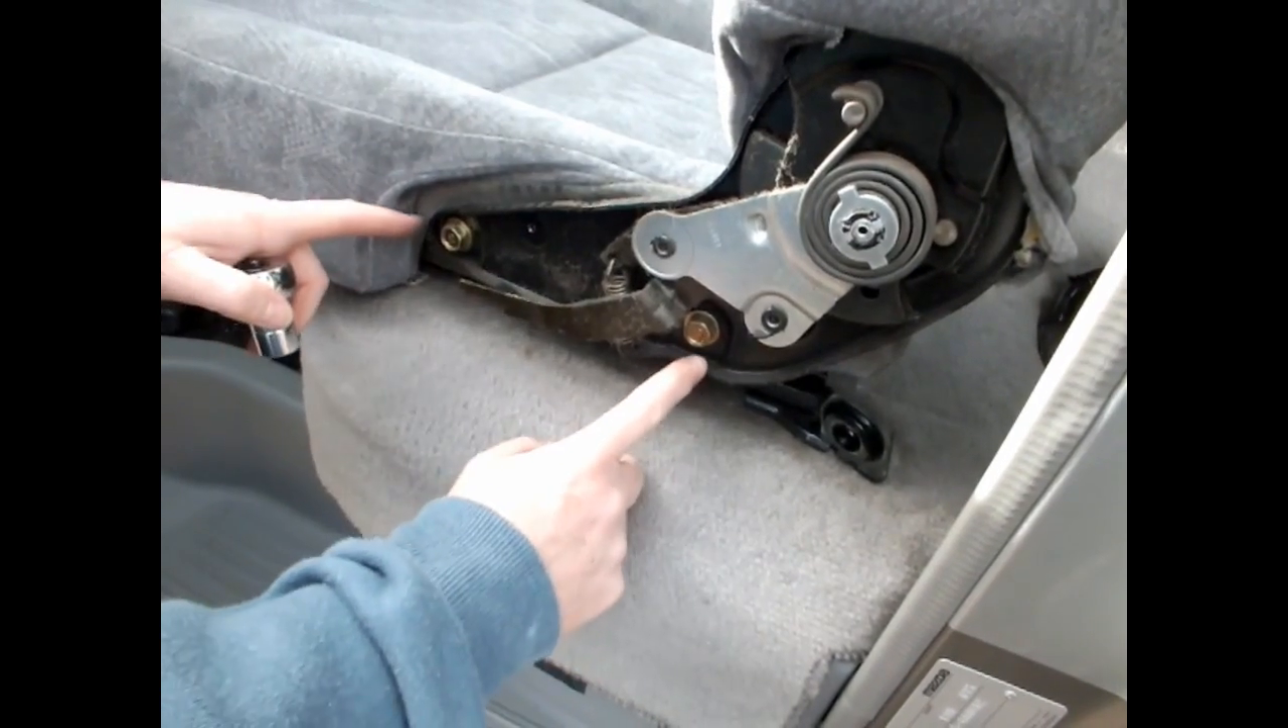Now we've taken the plastic cover off we've just exposed the last two bolts that need to come out.